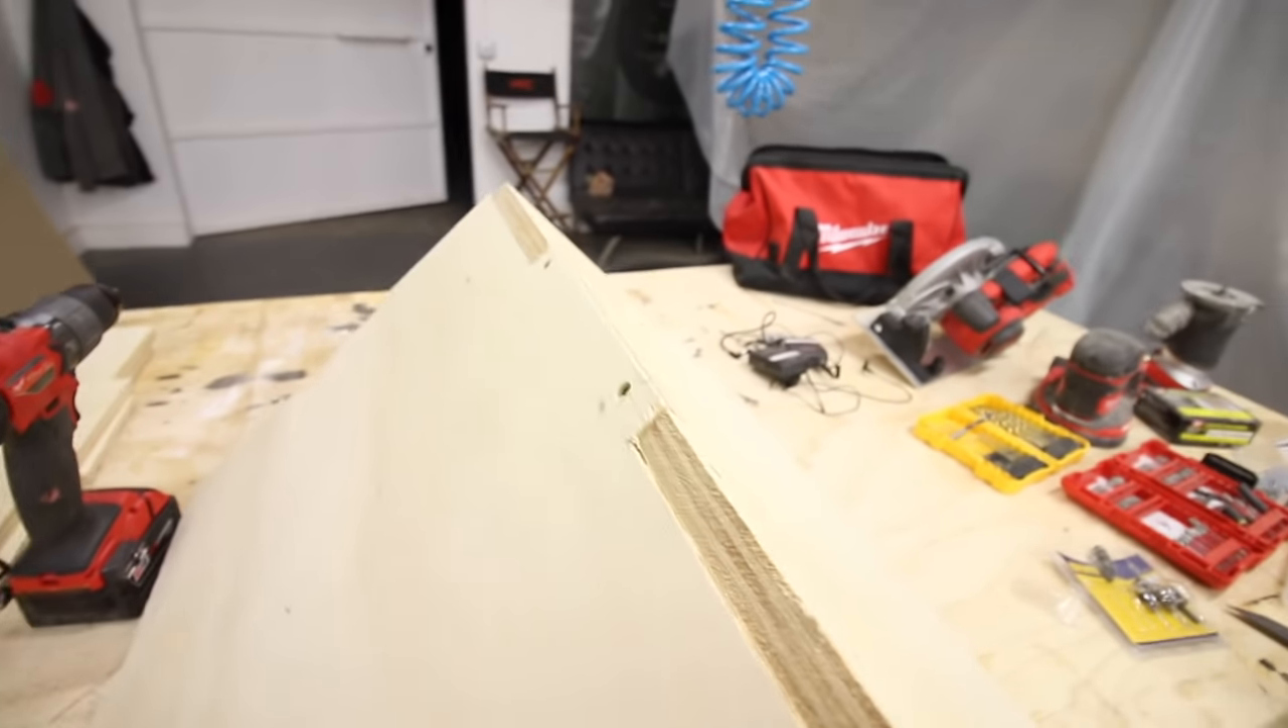Okay so we got the first two panels put together.